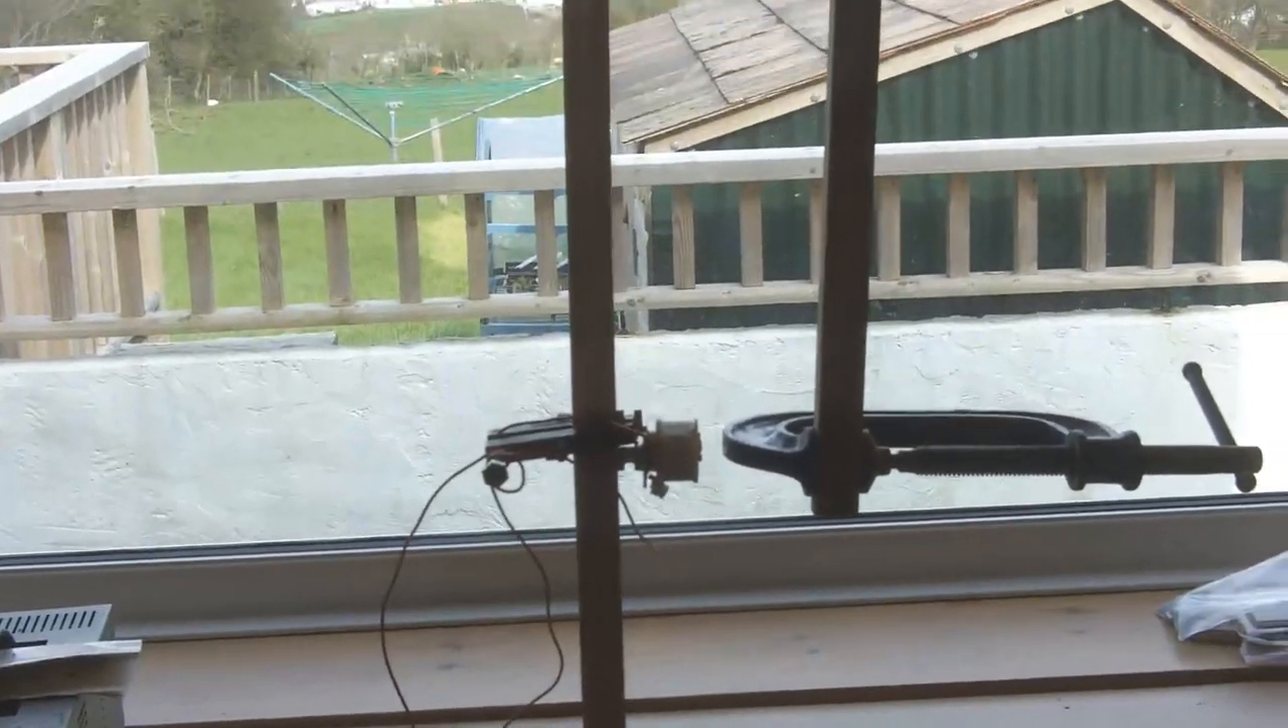And then I've got a G clamp fixed onto a pendulum there.